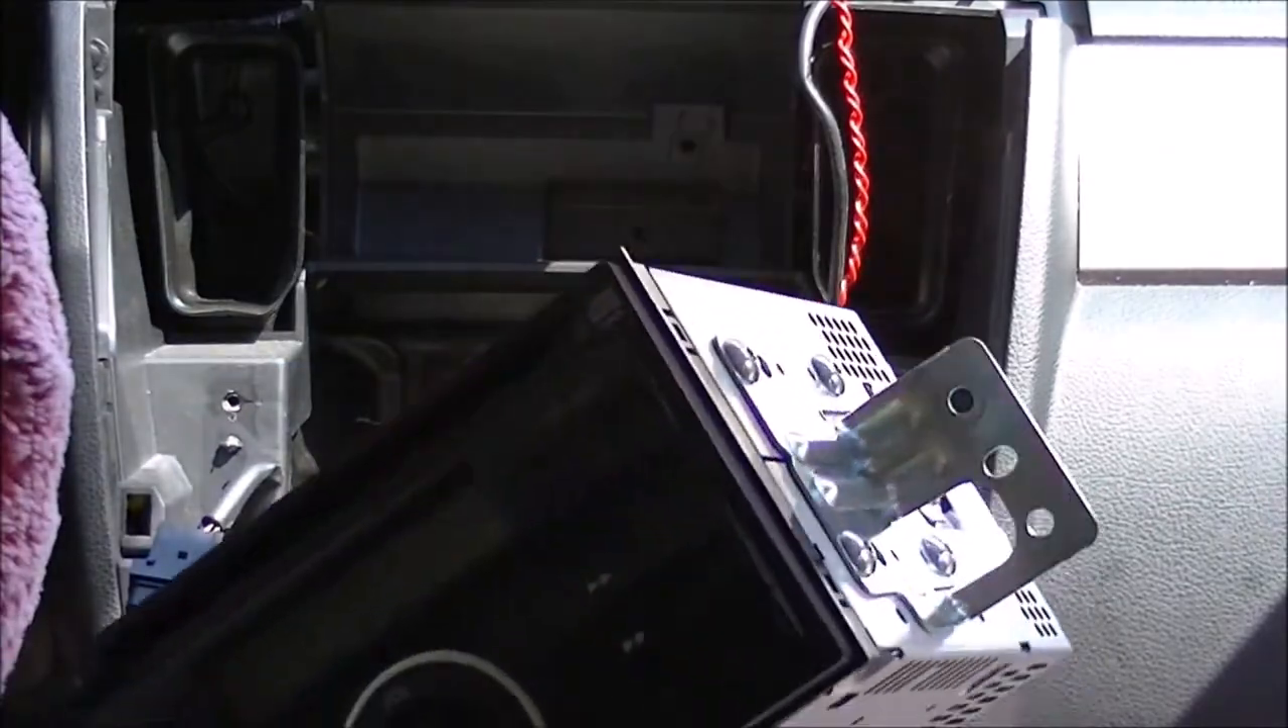Alright, there we go. Factory radio is out.